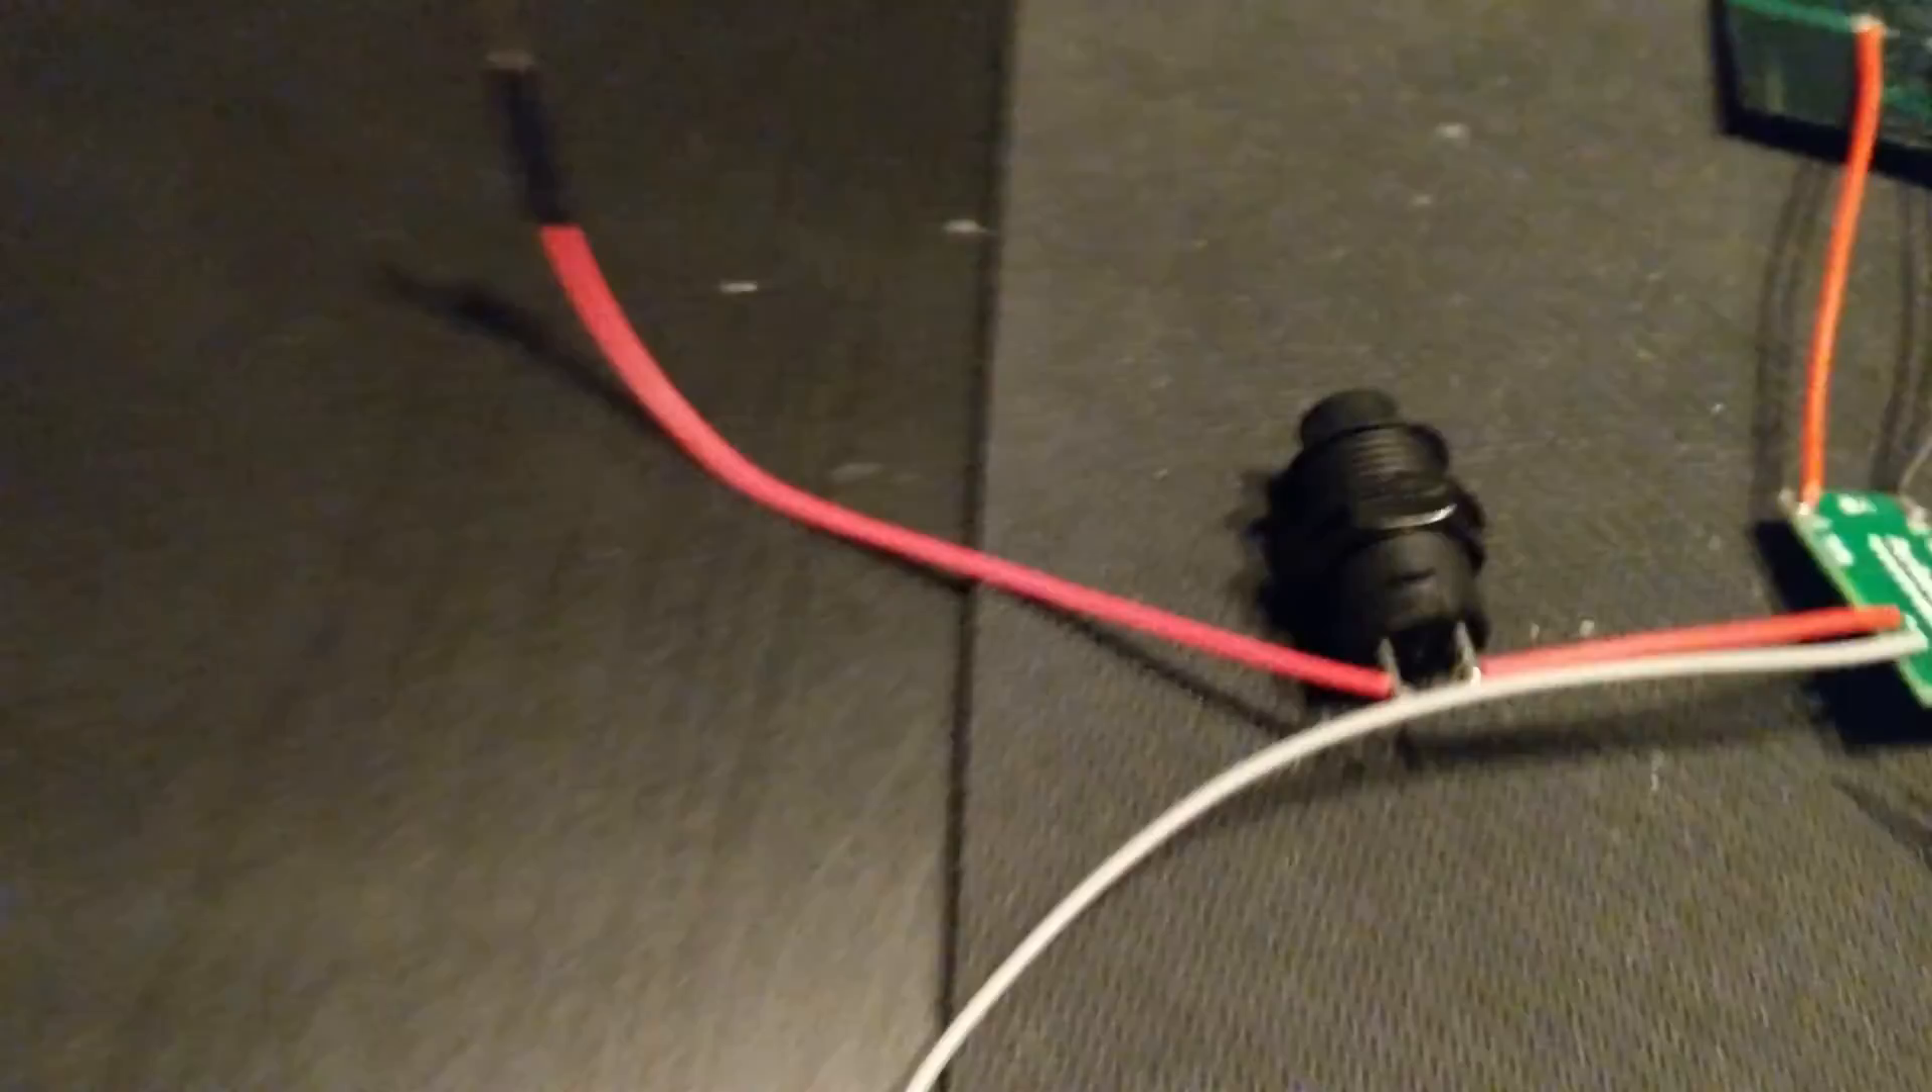I added a switch on one of the output wires so that the pump isn't always on.